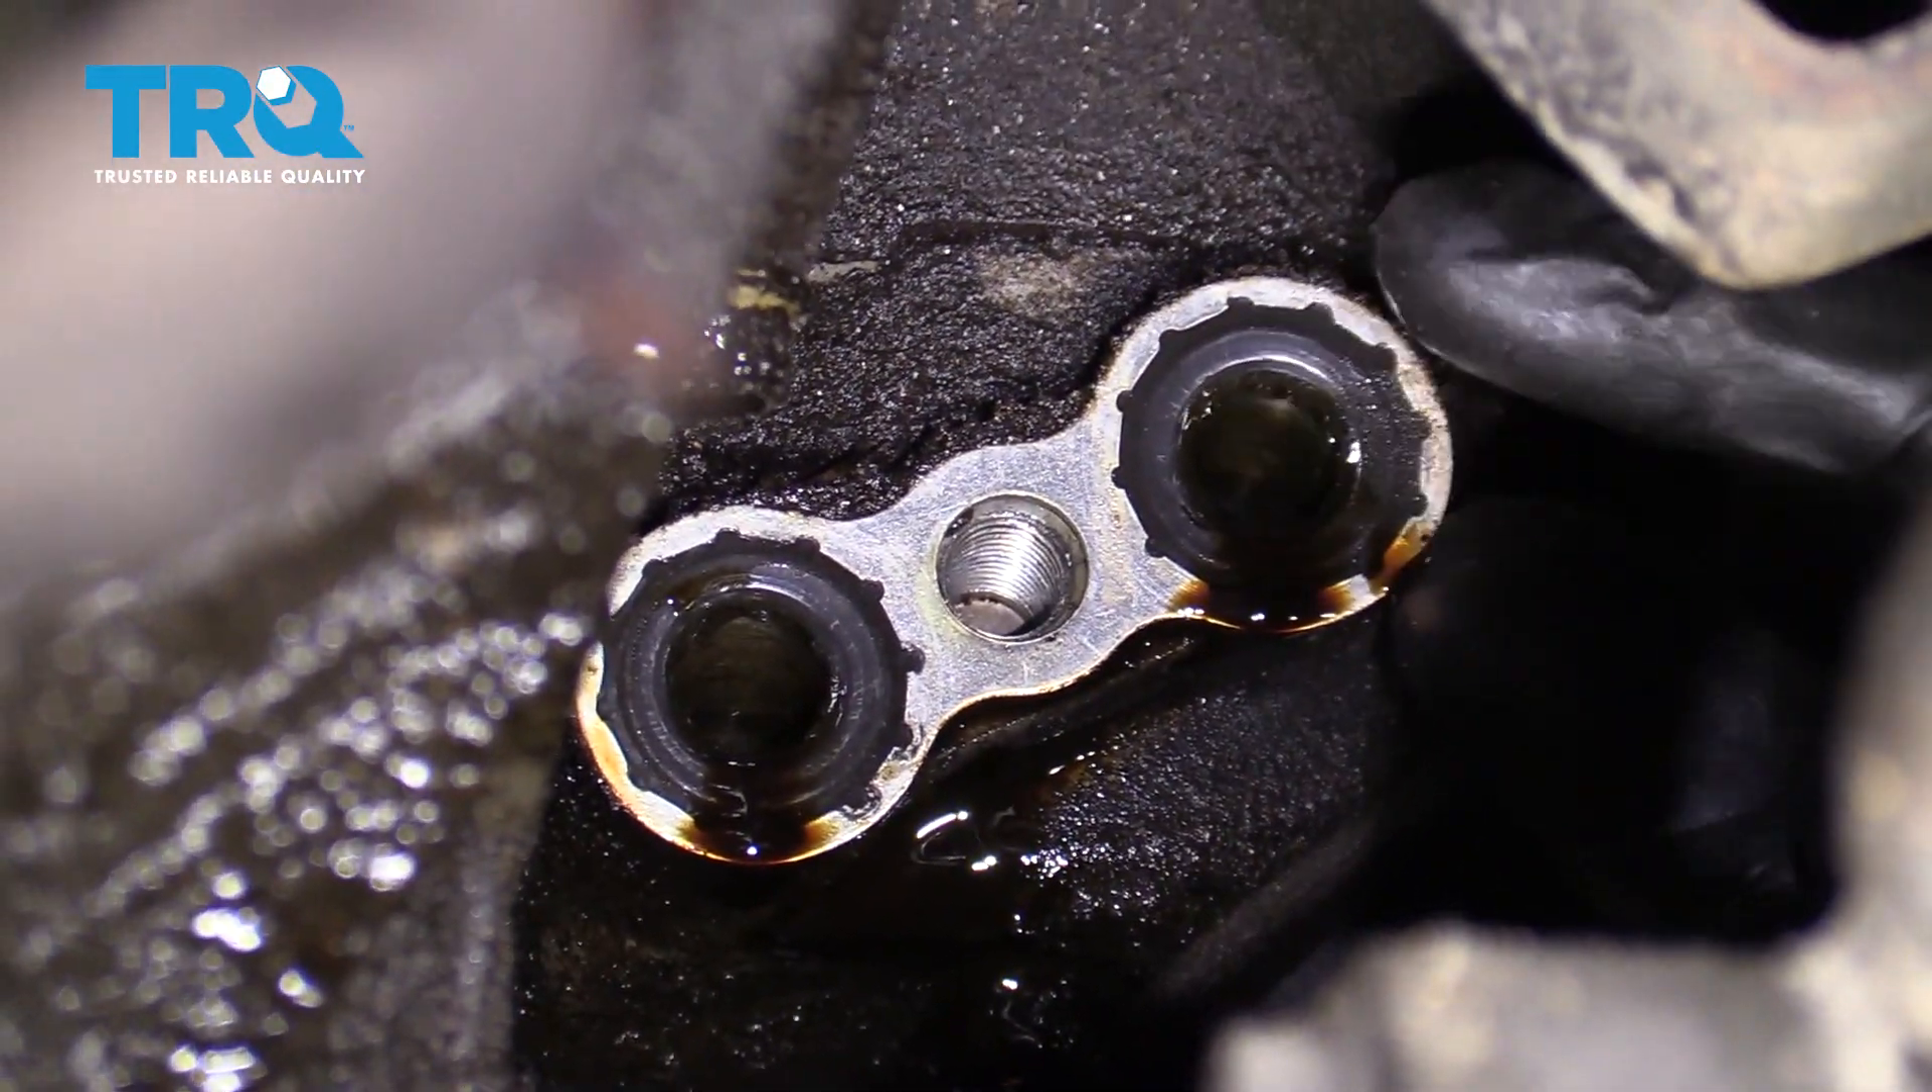Okay, so now that we have that out, what you're probably going to notice is I still have my gasket on the engine itself.